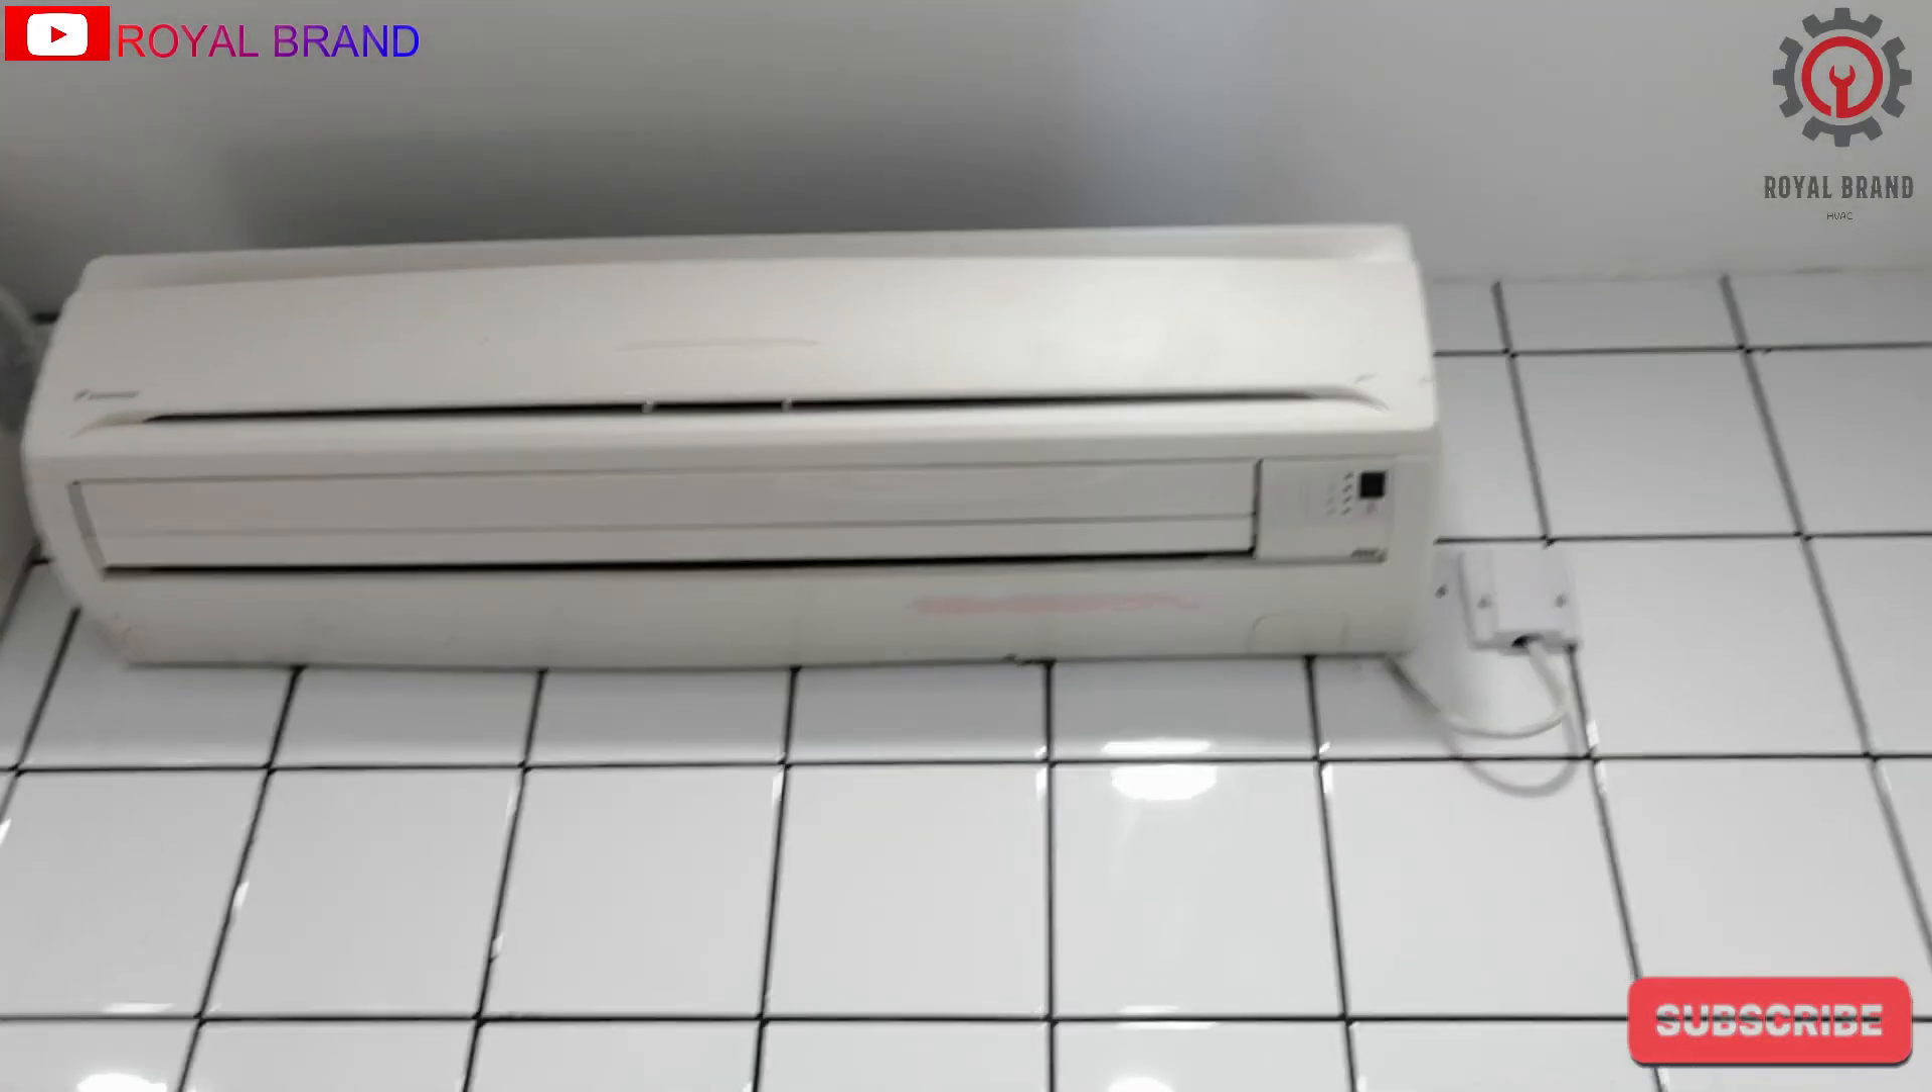अभी पूरा कवर लग चुका है जैसी के आप देख सकते हो।